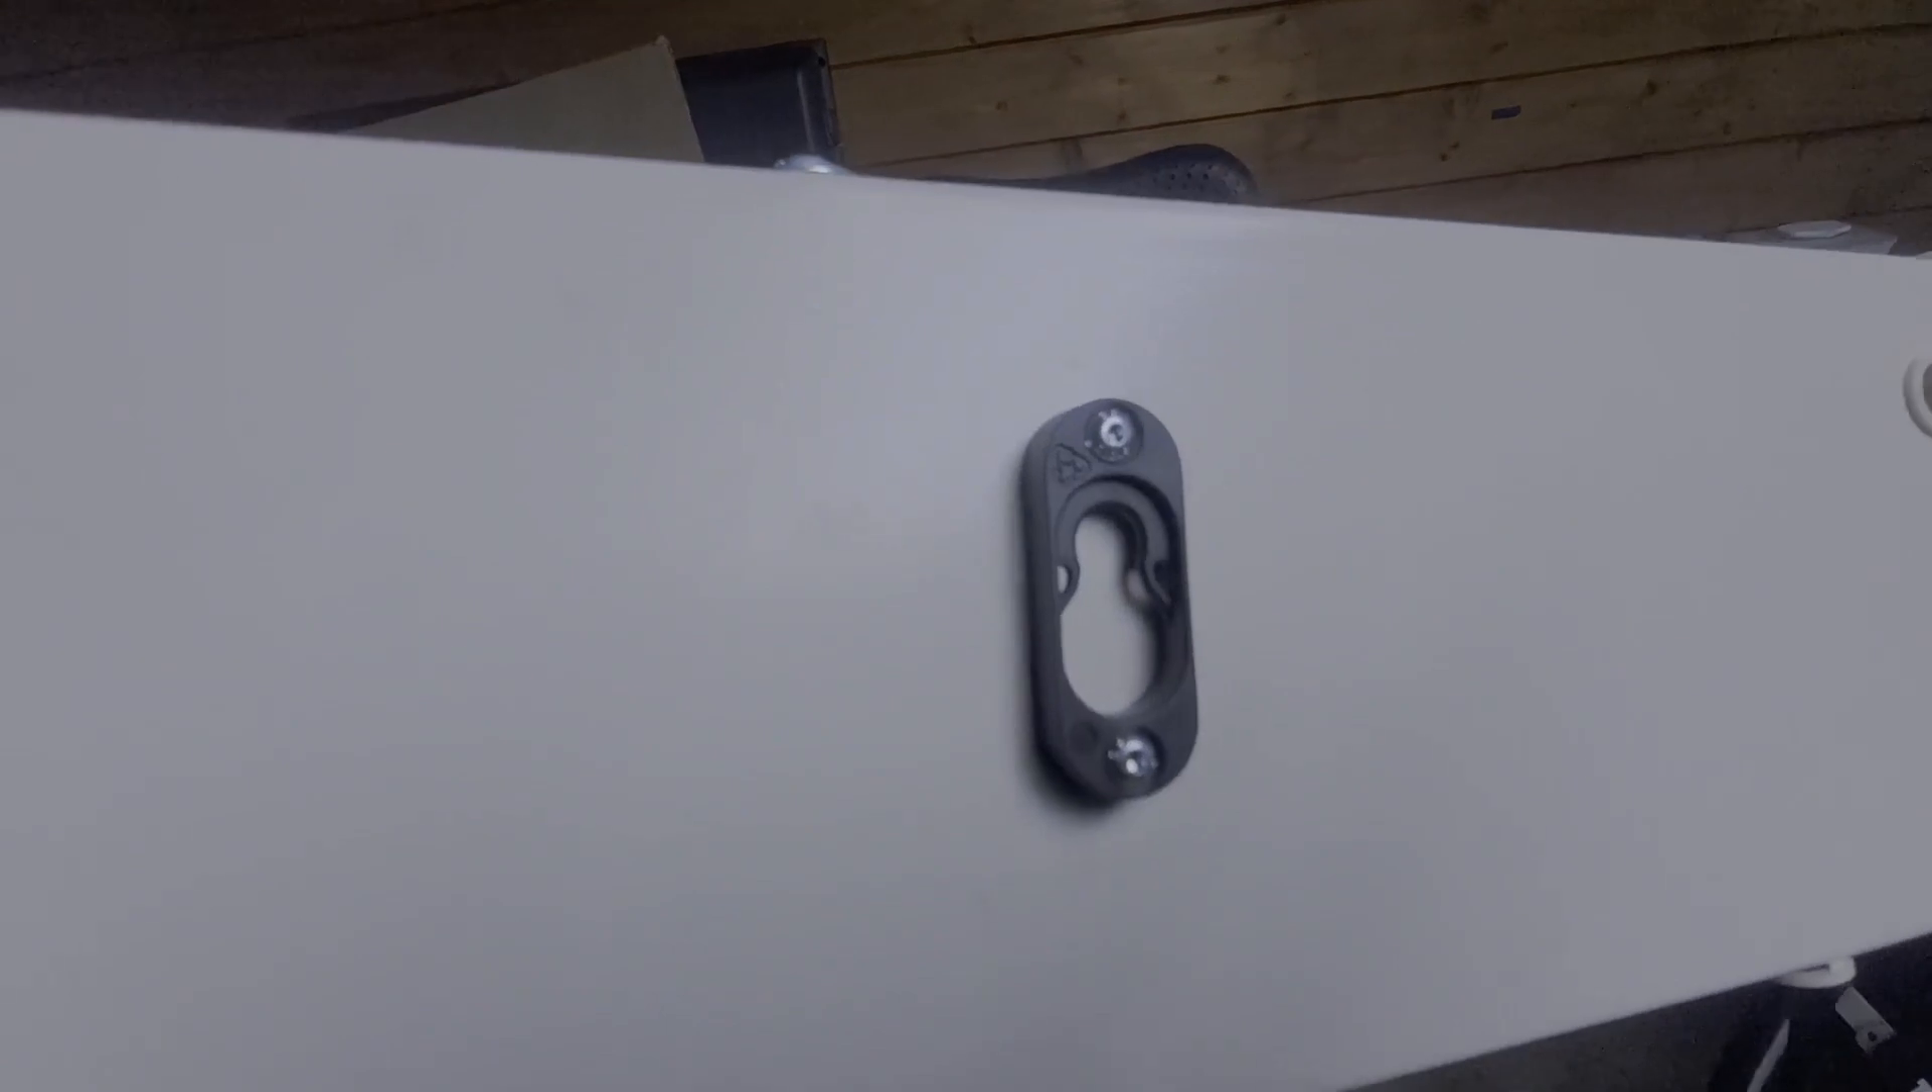And what I've had to do is put the keyhole plates on the back of the light board.